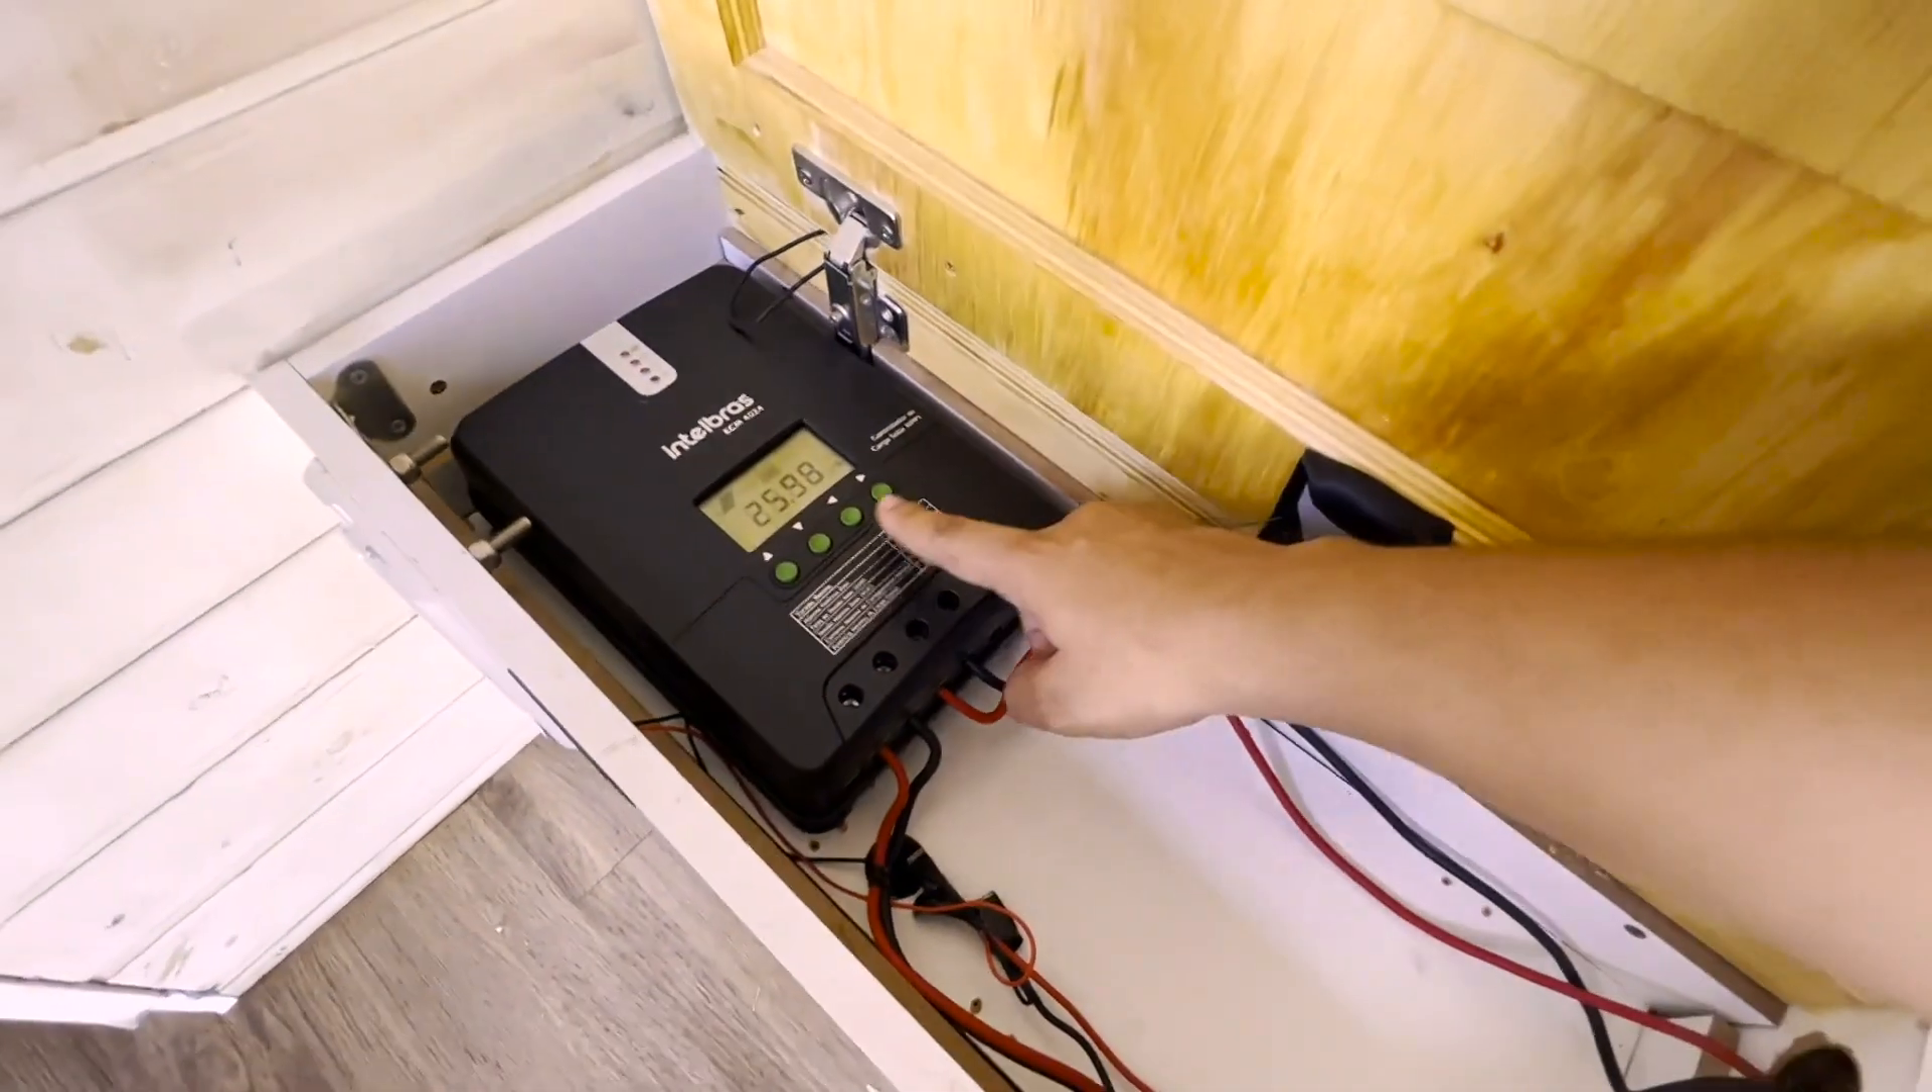Entrando aqui no motorhome, embaixo do nosso sofá fica a nossa central elétrica, onde a gente já instalou o nosso controlador de carga, super simples de instalar.